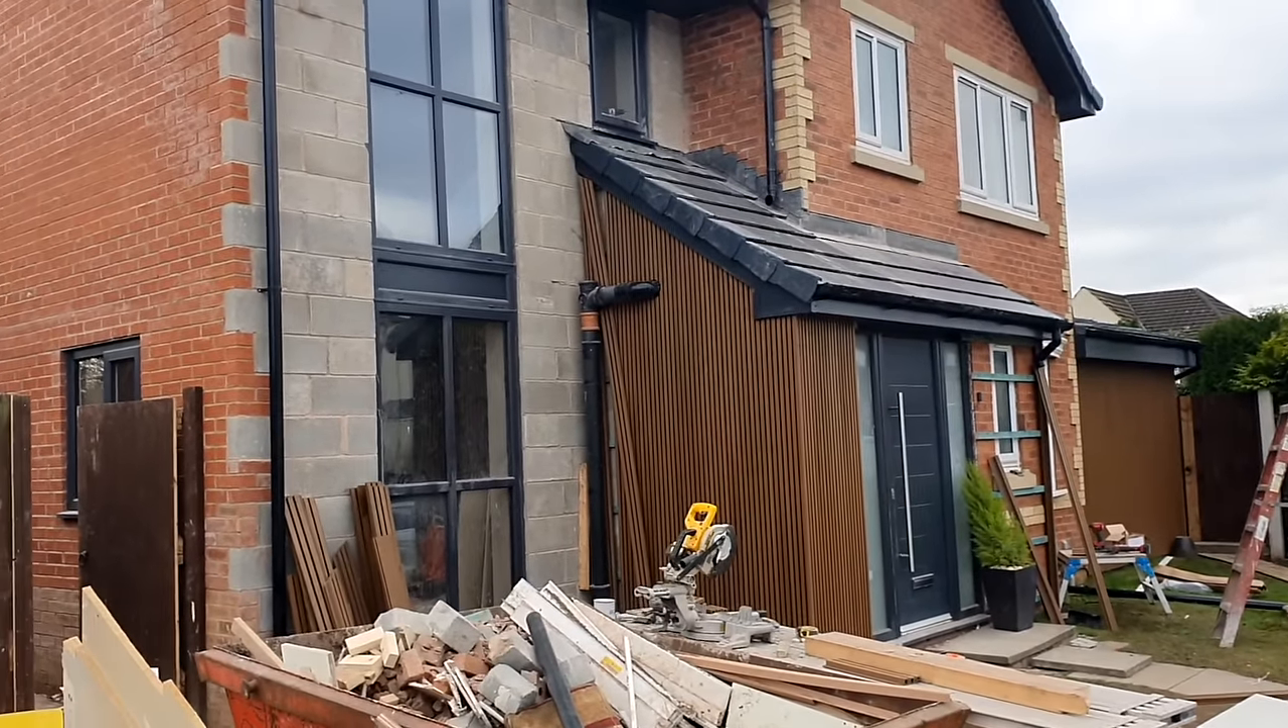We have got the vertical cladding going on so the vertical cladding is going on there around the waste pipe.